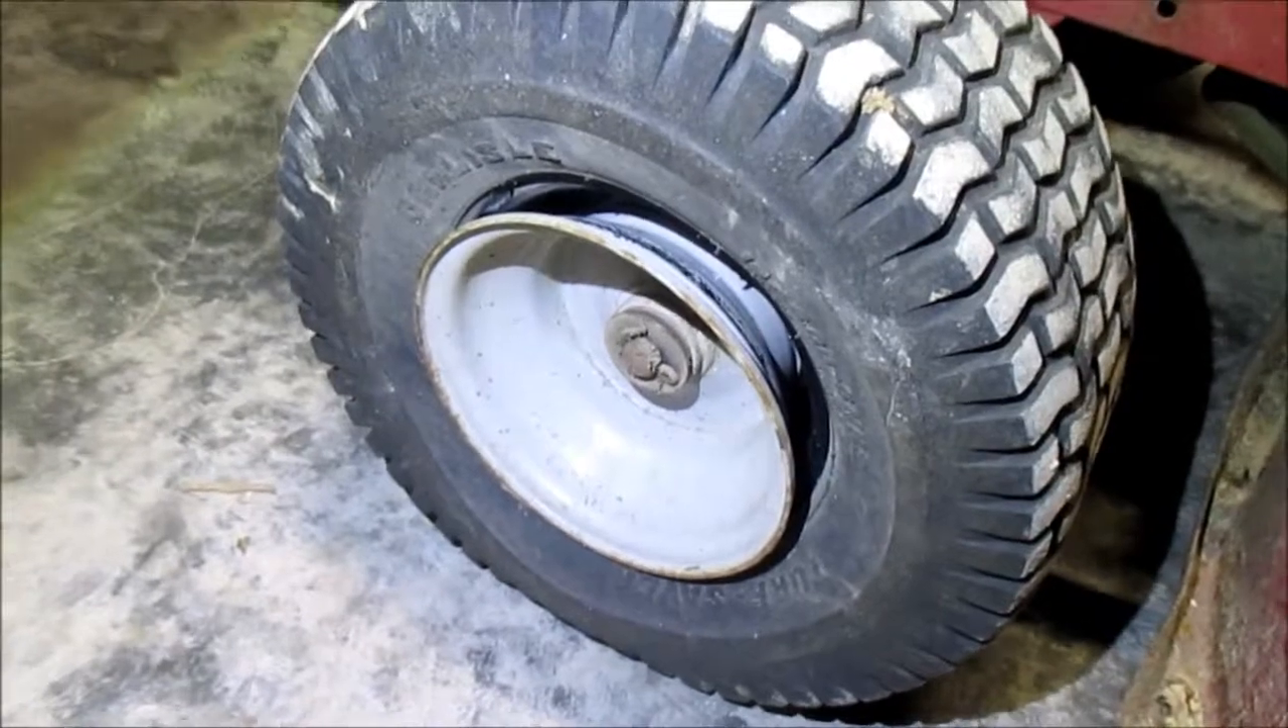Just as I was trying to get set up to maybe do a little mowing here in the near future, and the doggone tire on the front side here has gone flat and already off the rim.